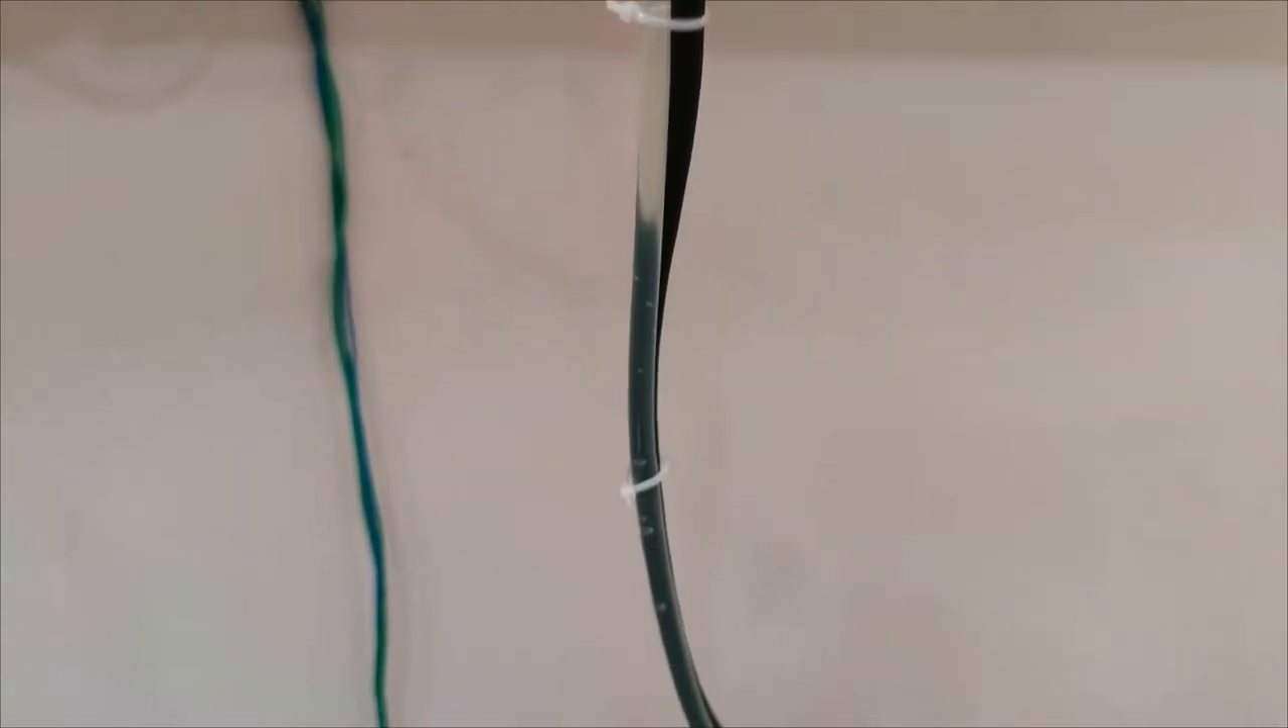यहां पर केबल और पाइप को एक साथ में अच्छे से हमने टाइ किया है।